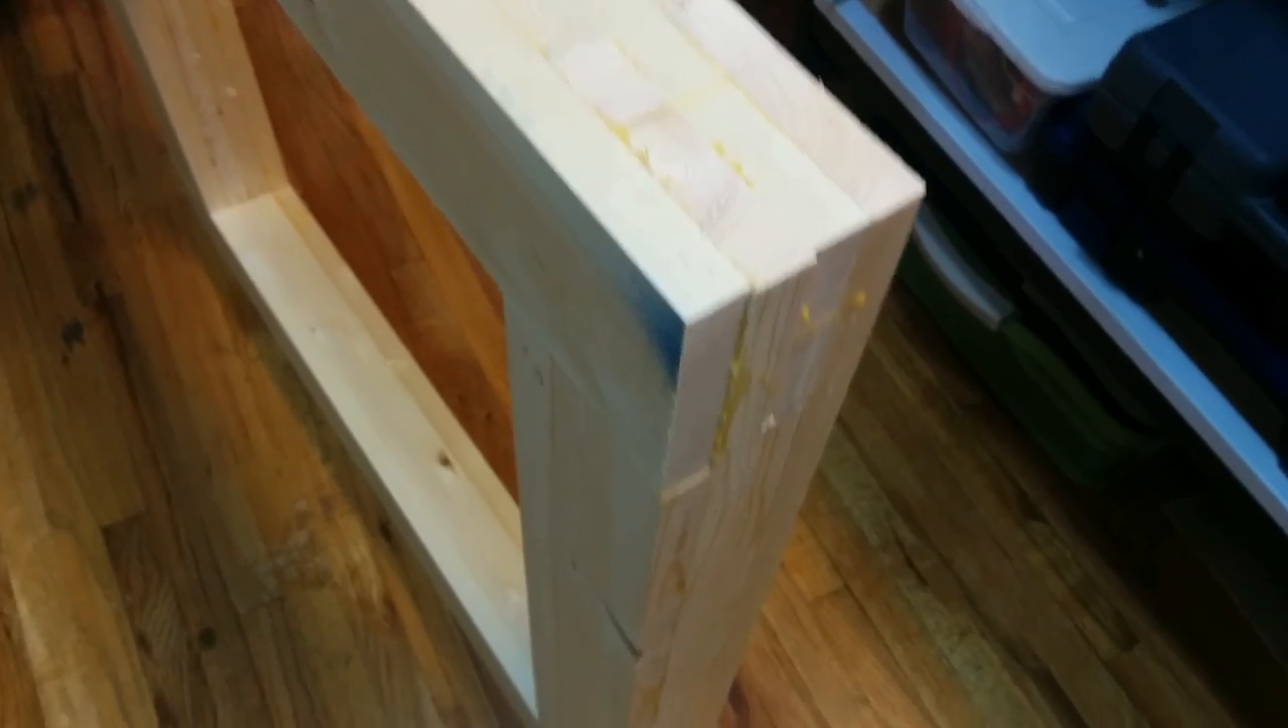You can see what I mean here by how the edges don't quite line up since the boards were sliding around on me.